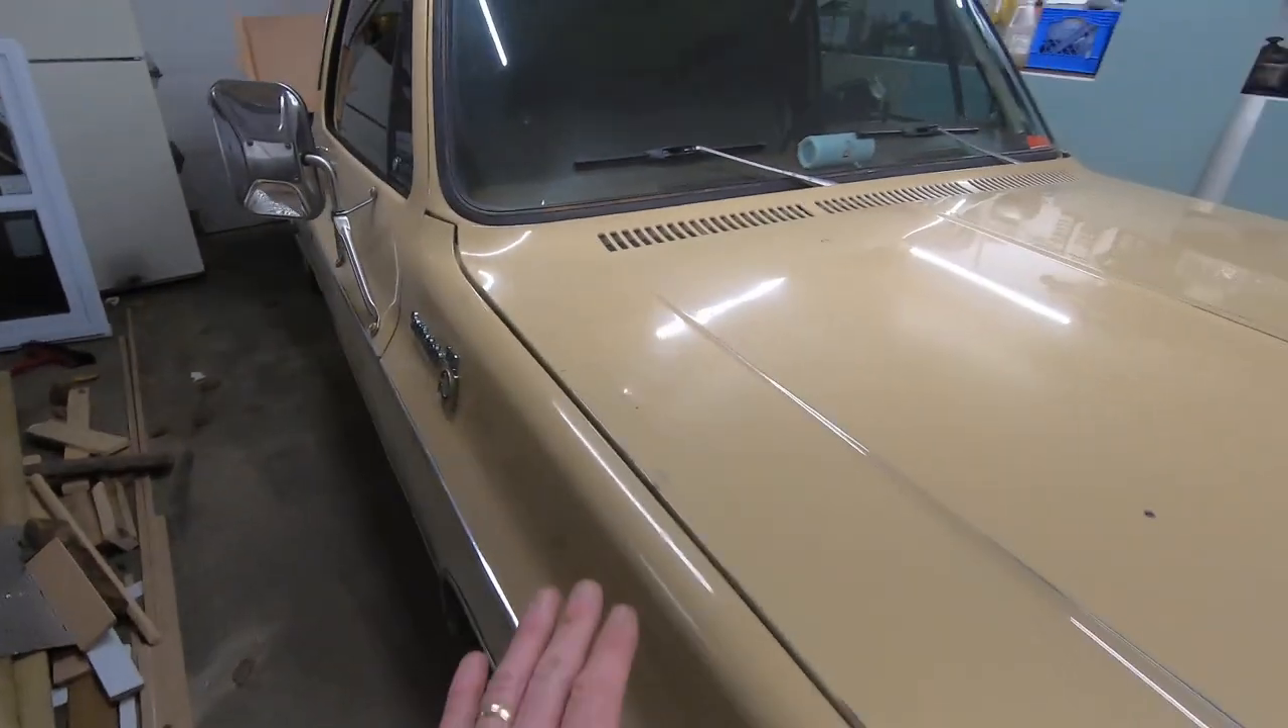This way we come over this side and same thing we've got the hood lined up with the fender and as we kind of look down the seam here the gap is looking really really good.